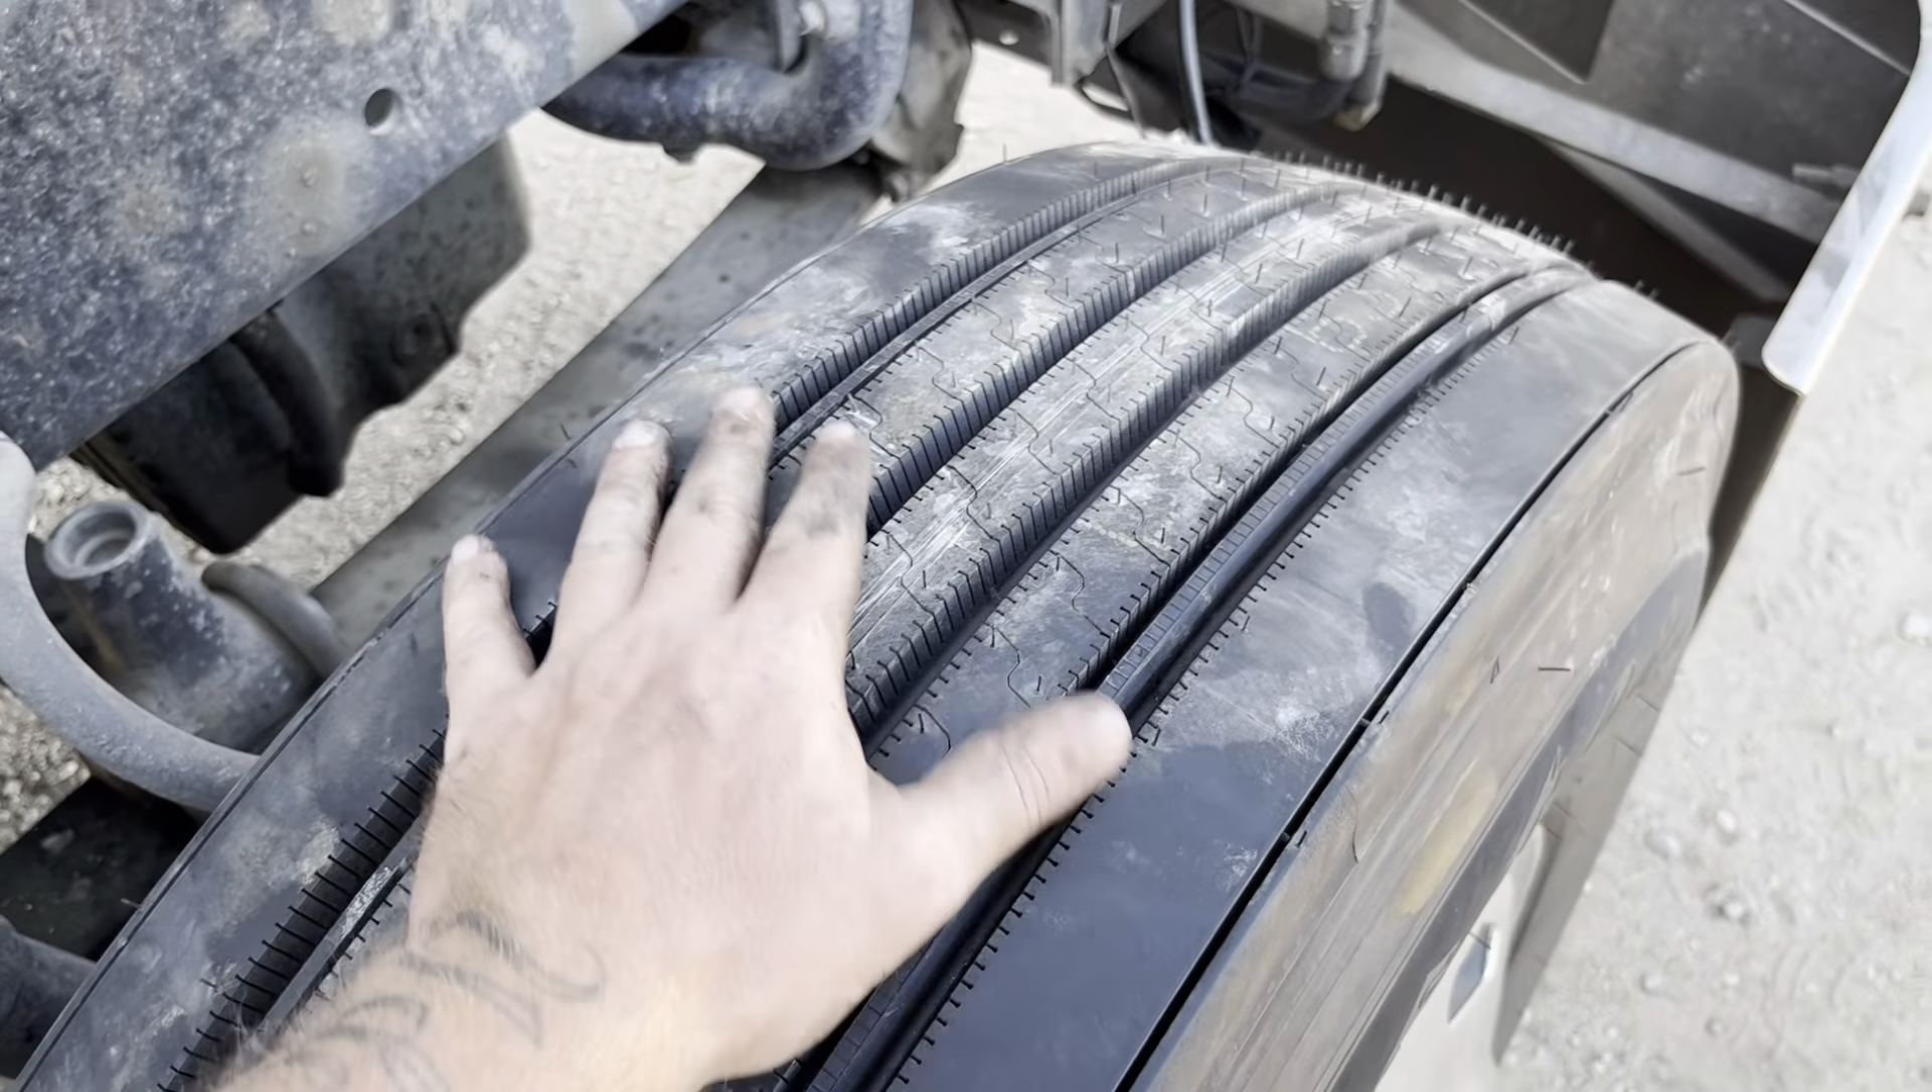So anyways, but we got this new tire mounted up and everything, and we'll see how she does.